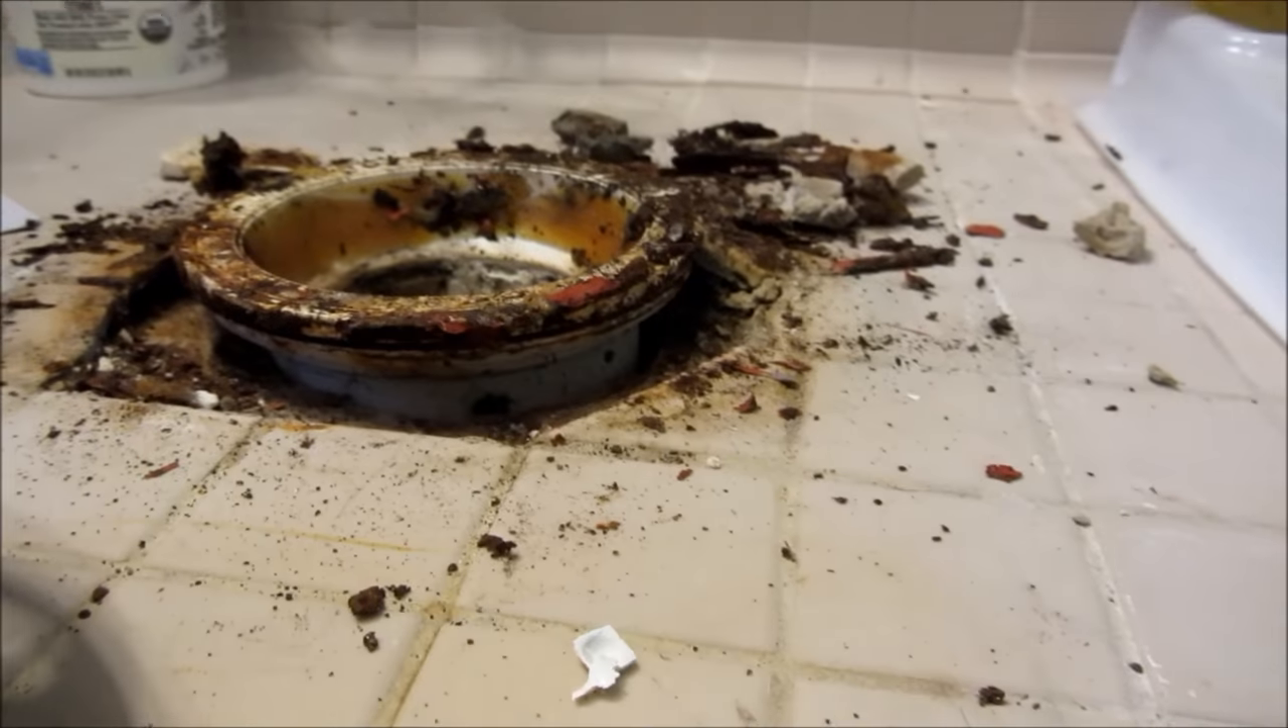The flange itself is actually raised too high off the ground.